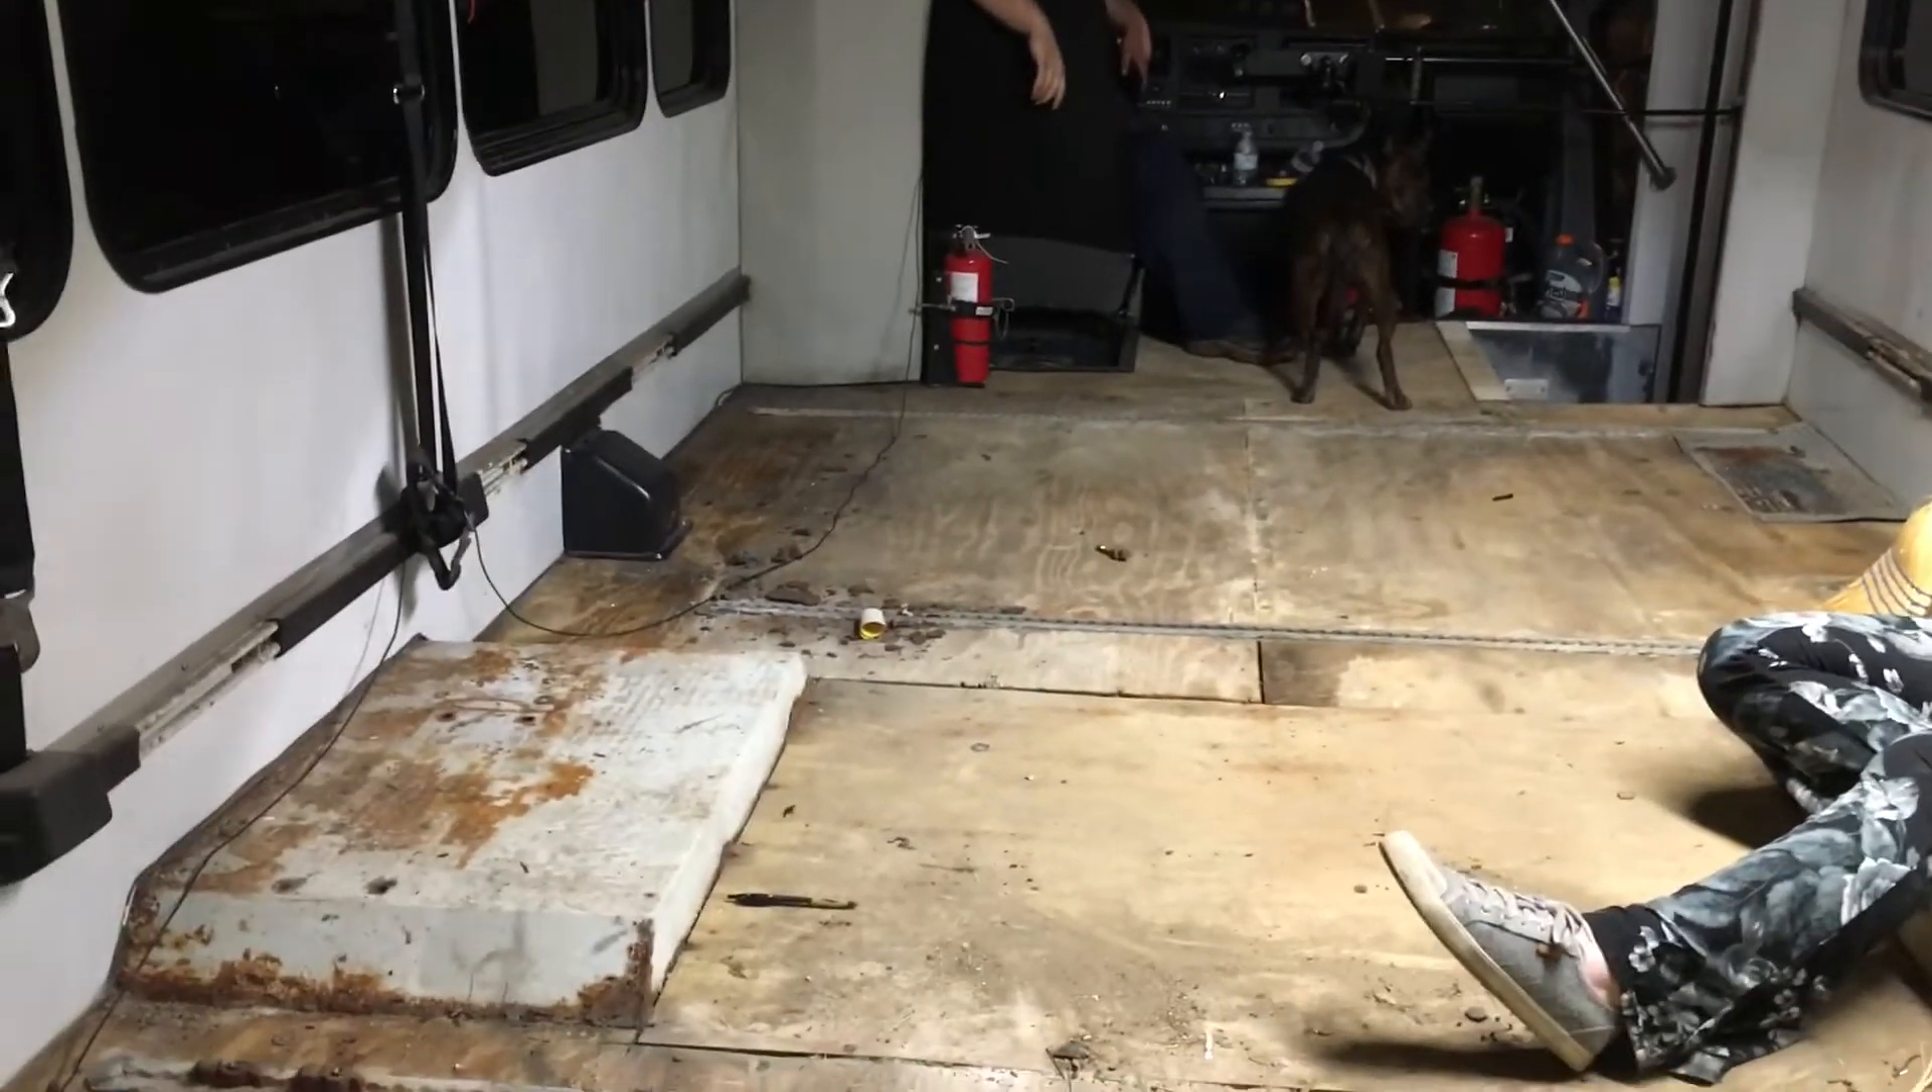Mr. Jesse has finished taking all of the passenger seats out.